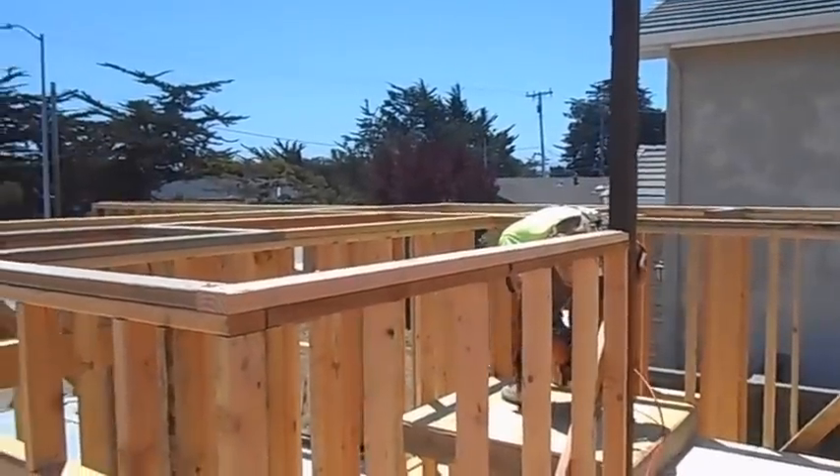Obviously we have not framed the top floor on here yet.